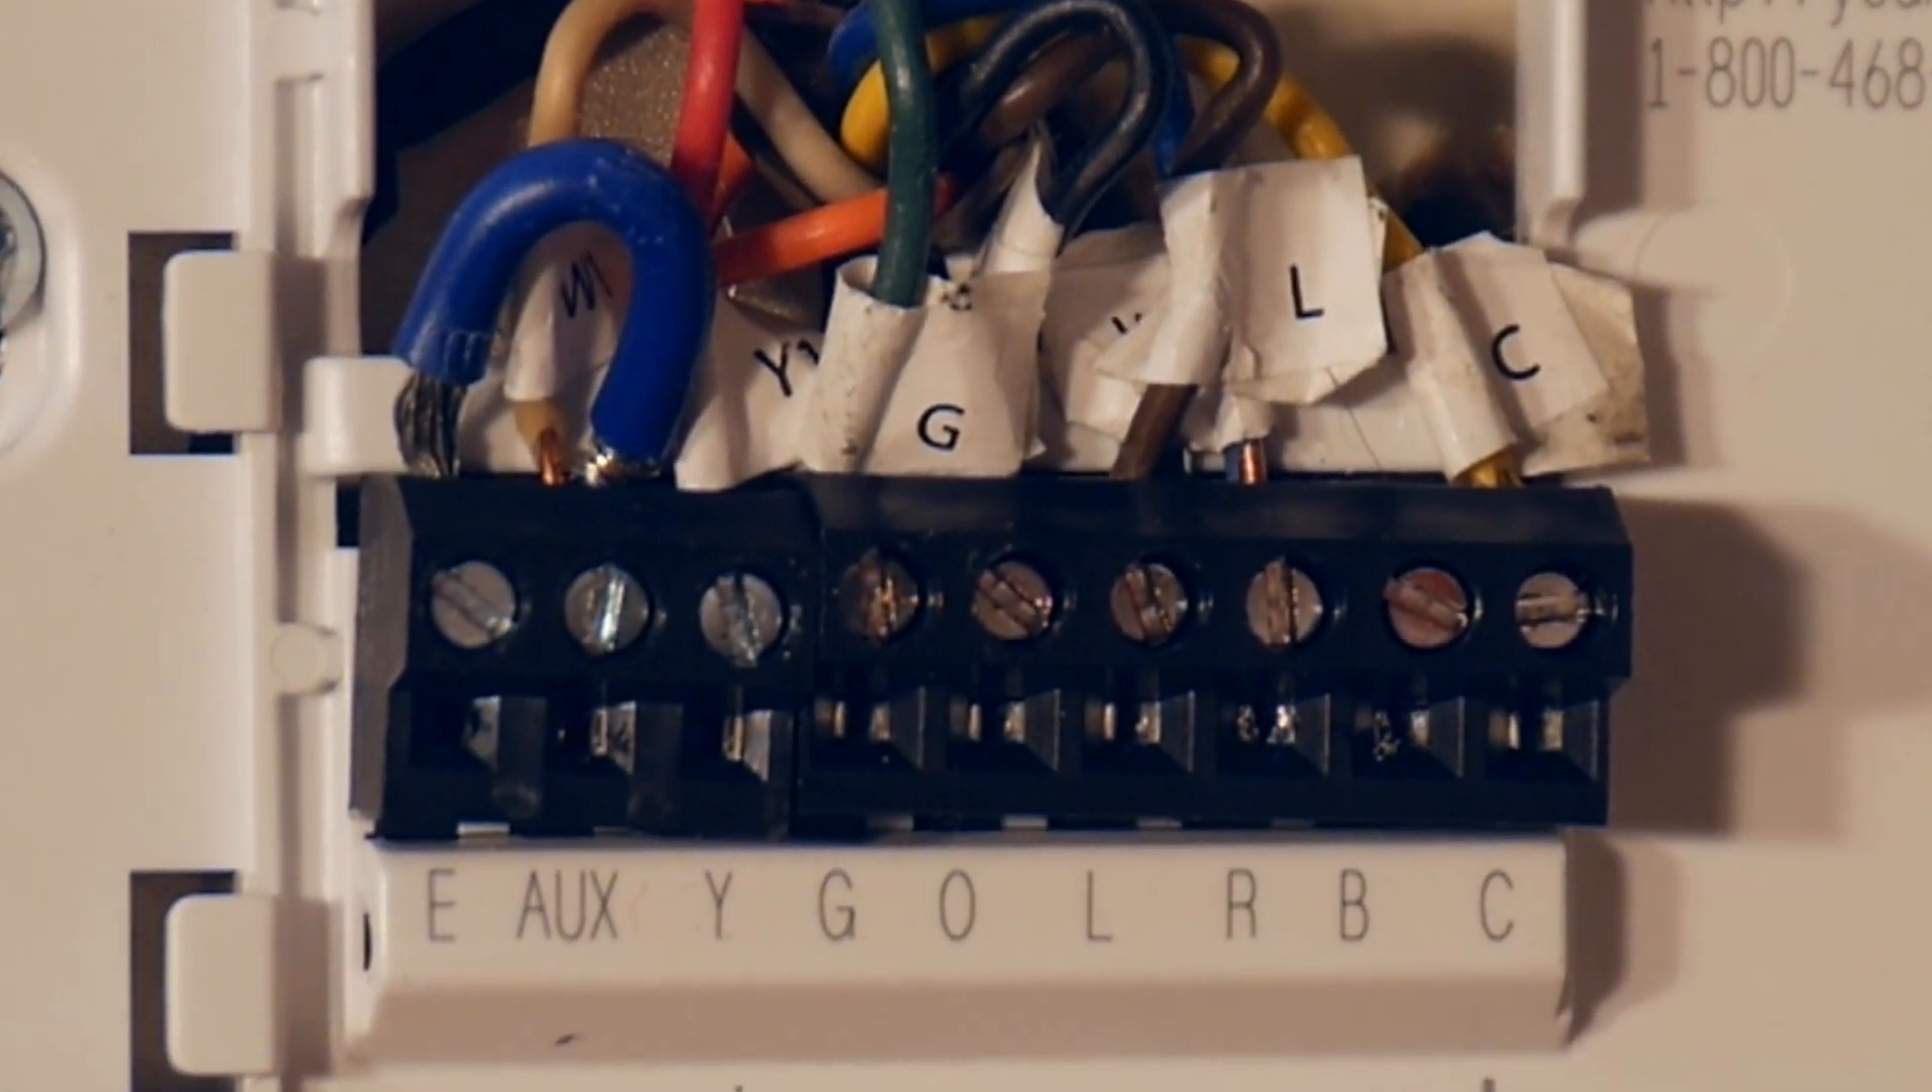I stripped the ends off, made the letter U out of it and jumped it from the slot labeled E and piggybacked it off the wire that was already in auxiliary.